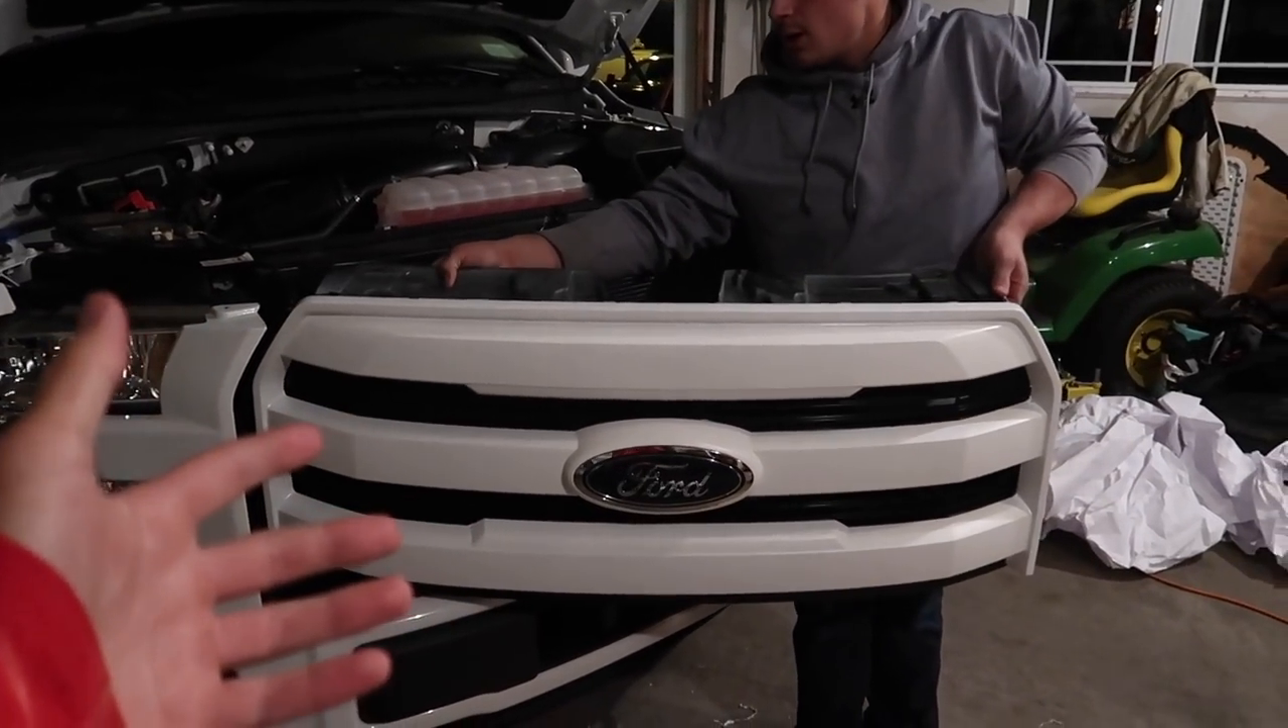So i got the grill taken out.